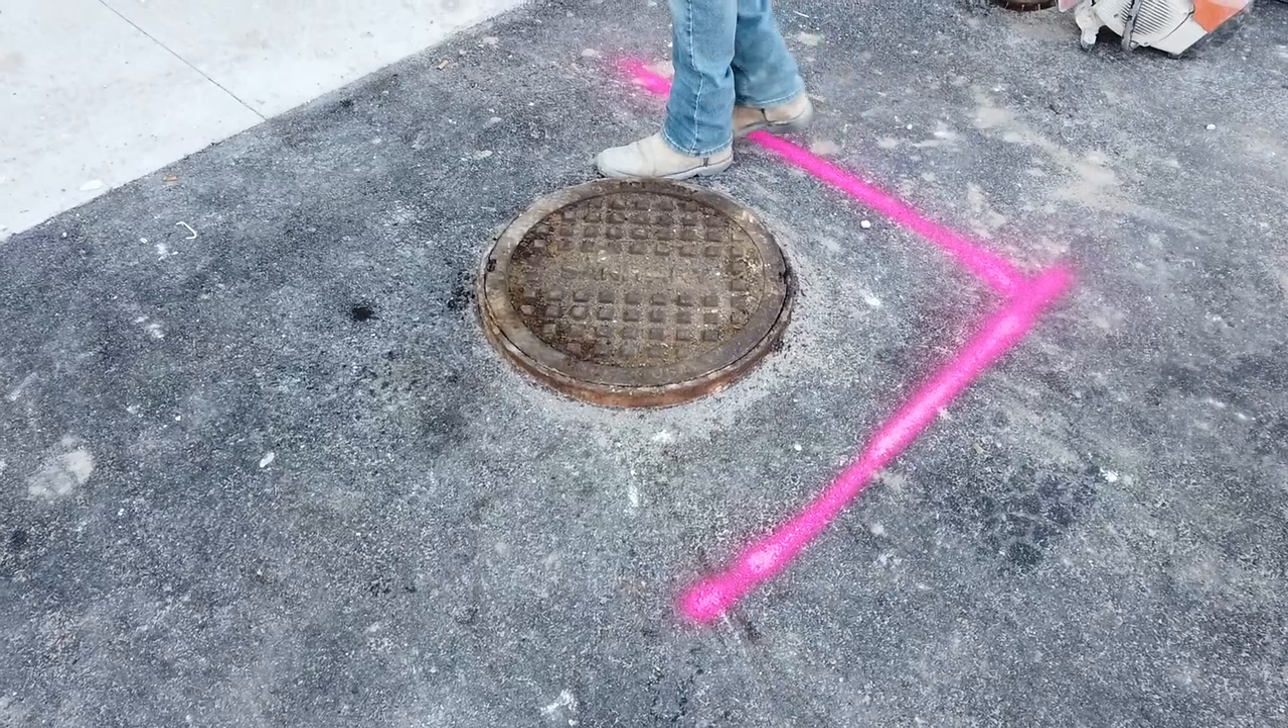So today as y 'all can see, that manhole cover's sitting a bit high.